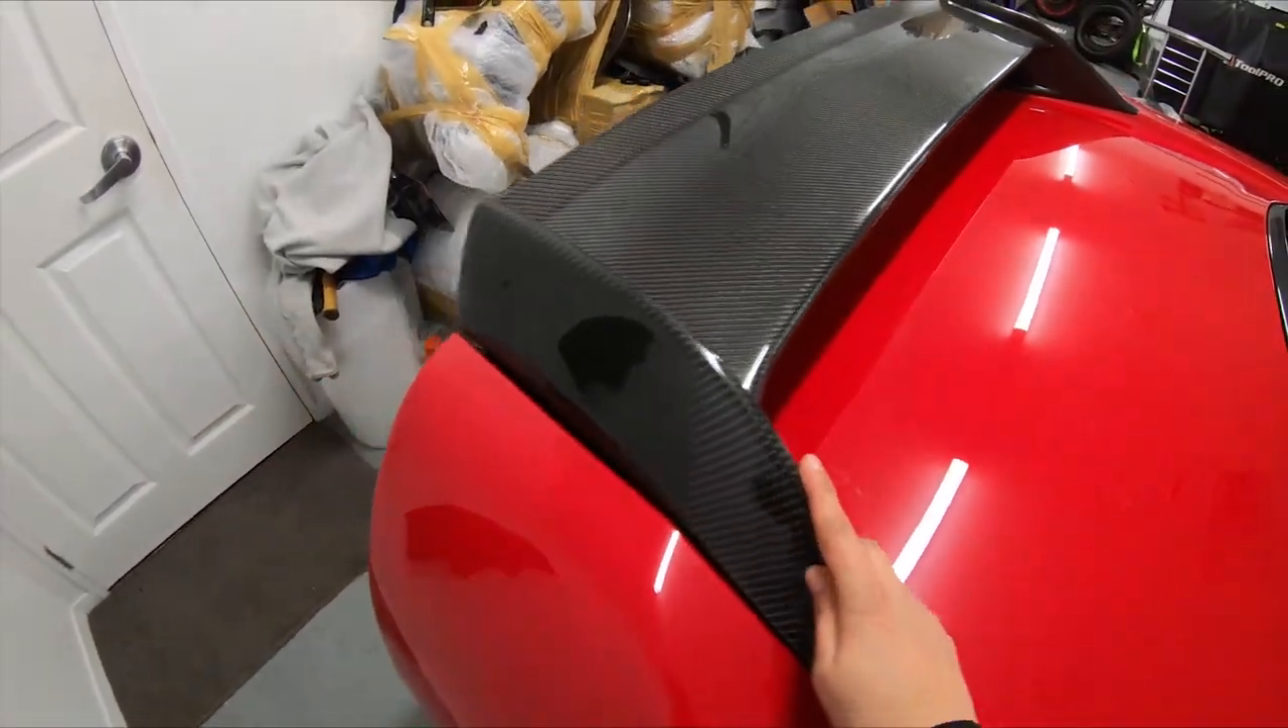All righty so the wing is installed and as you can see very very tight one here.